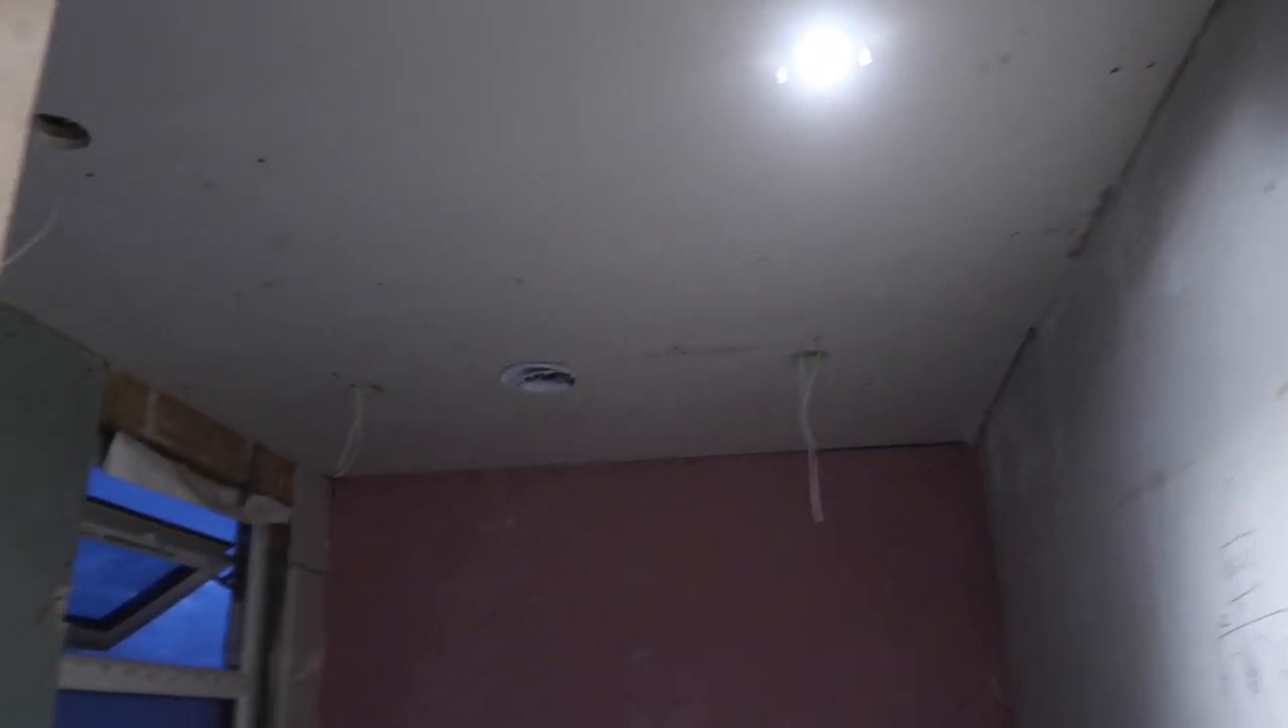Bathrooms a little bit dark at the moment because only one of the lights is in but we will have all four in including one in the shower.